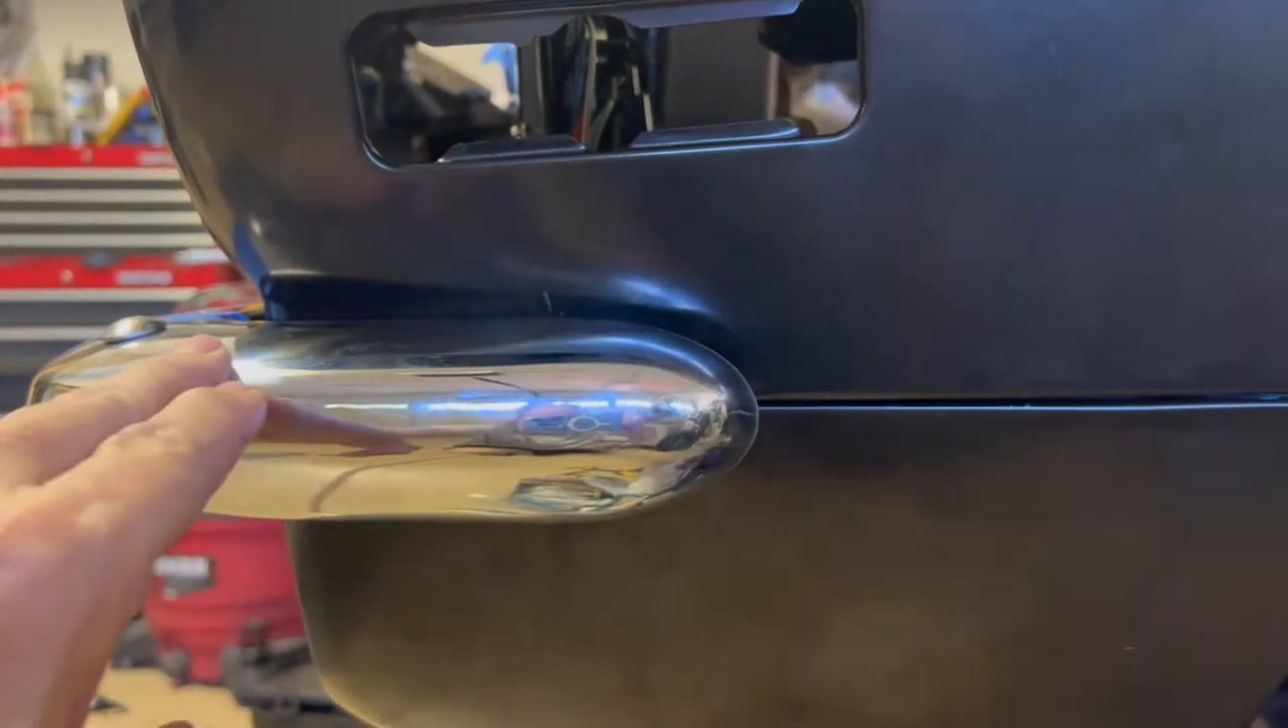This is the driver's side and you can see that the horizontal plane of the bumper is pretty much lined up with the body line here it's pretty darn close.